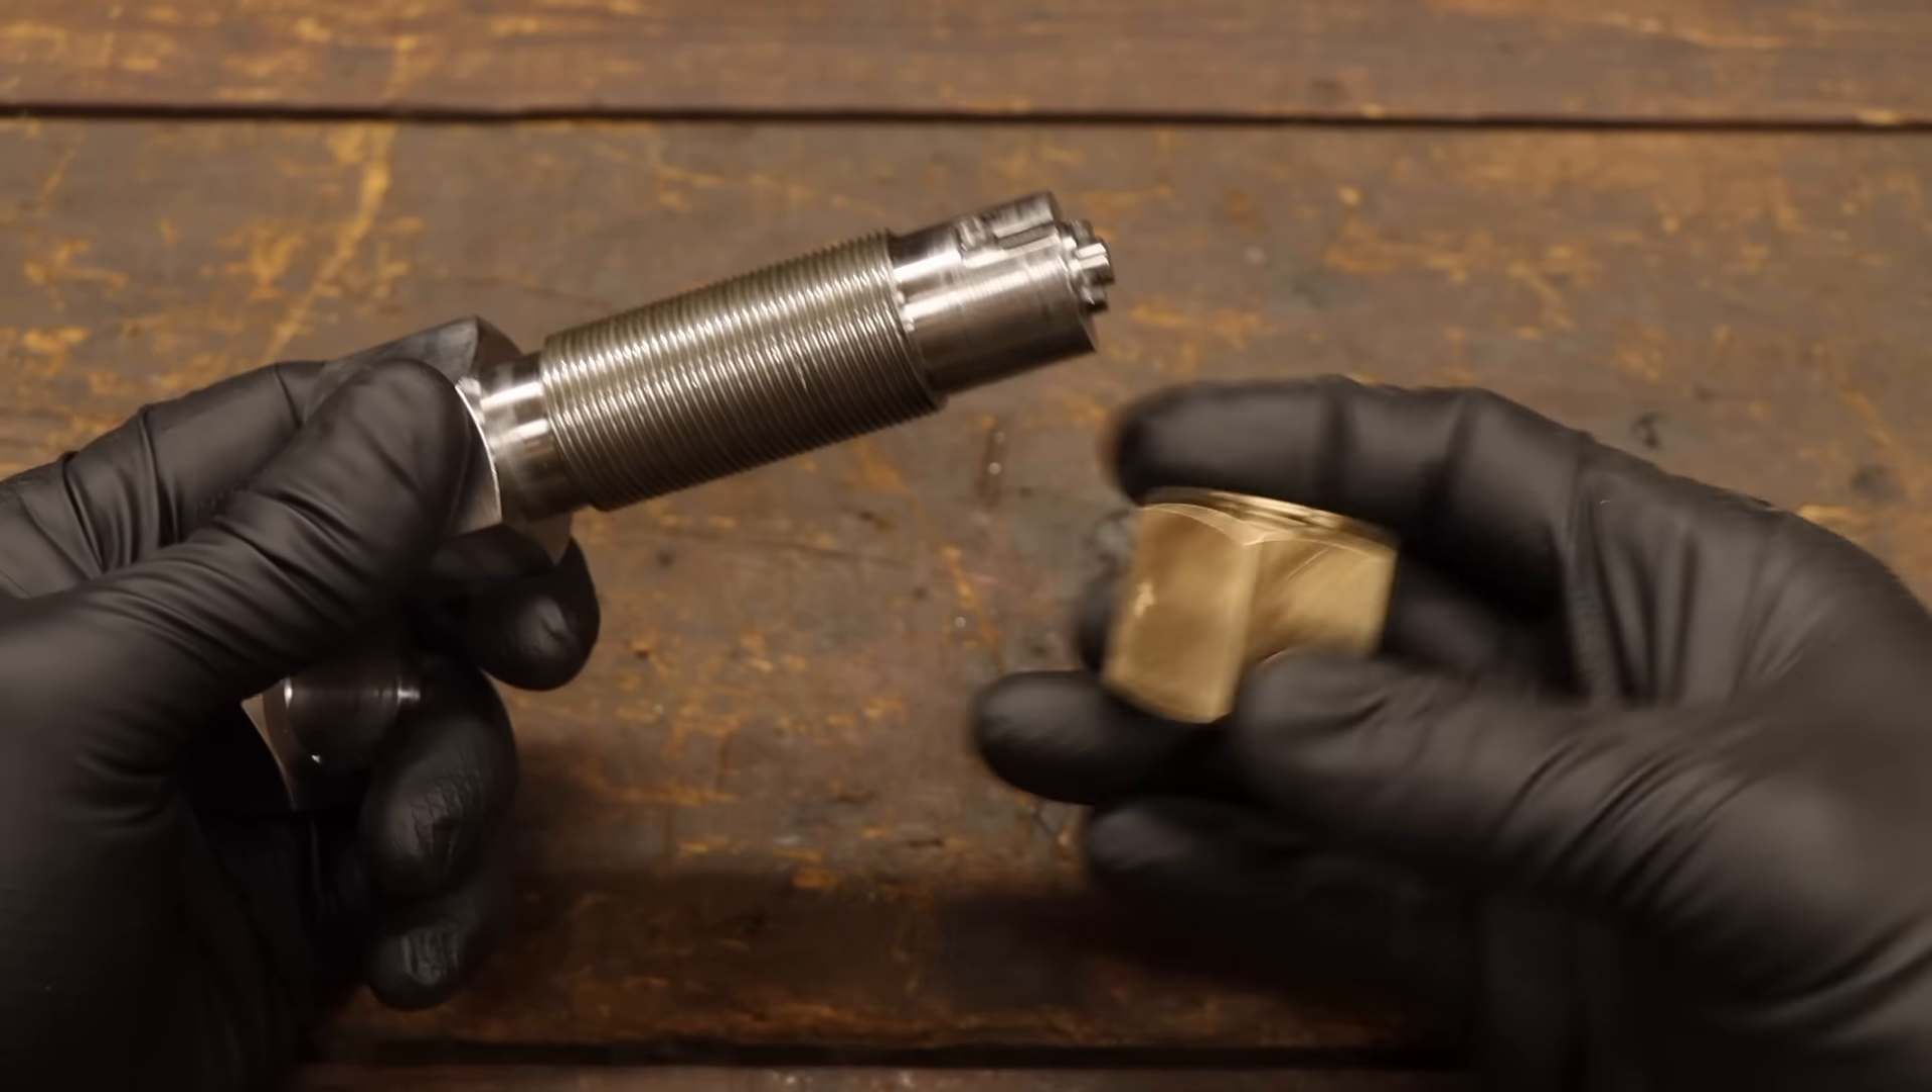And congratulations! The nut is free.